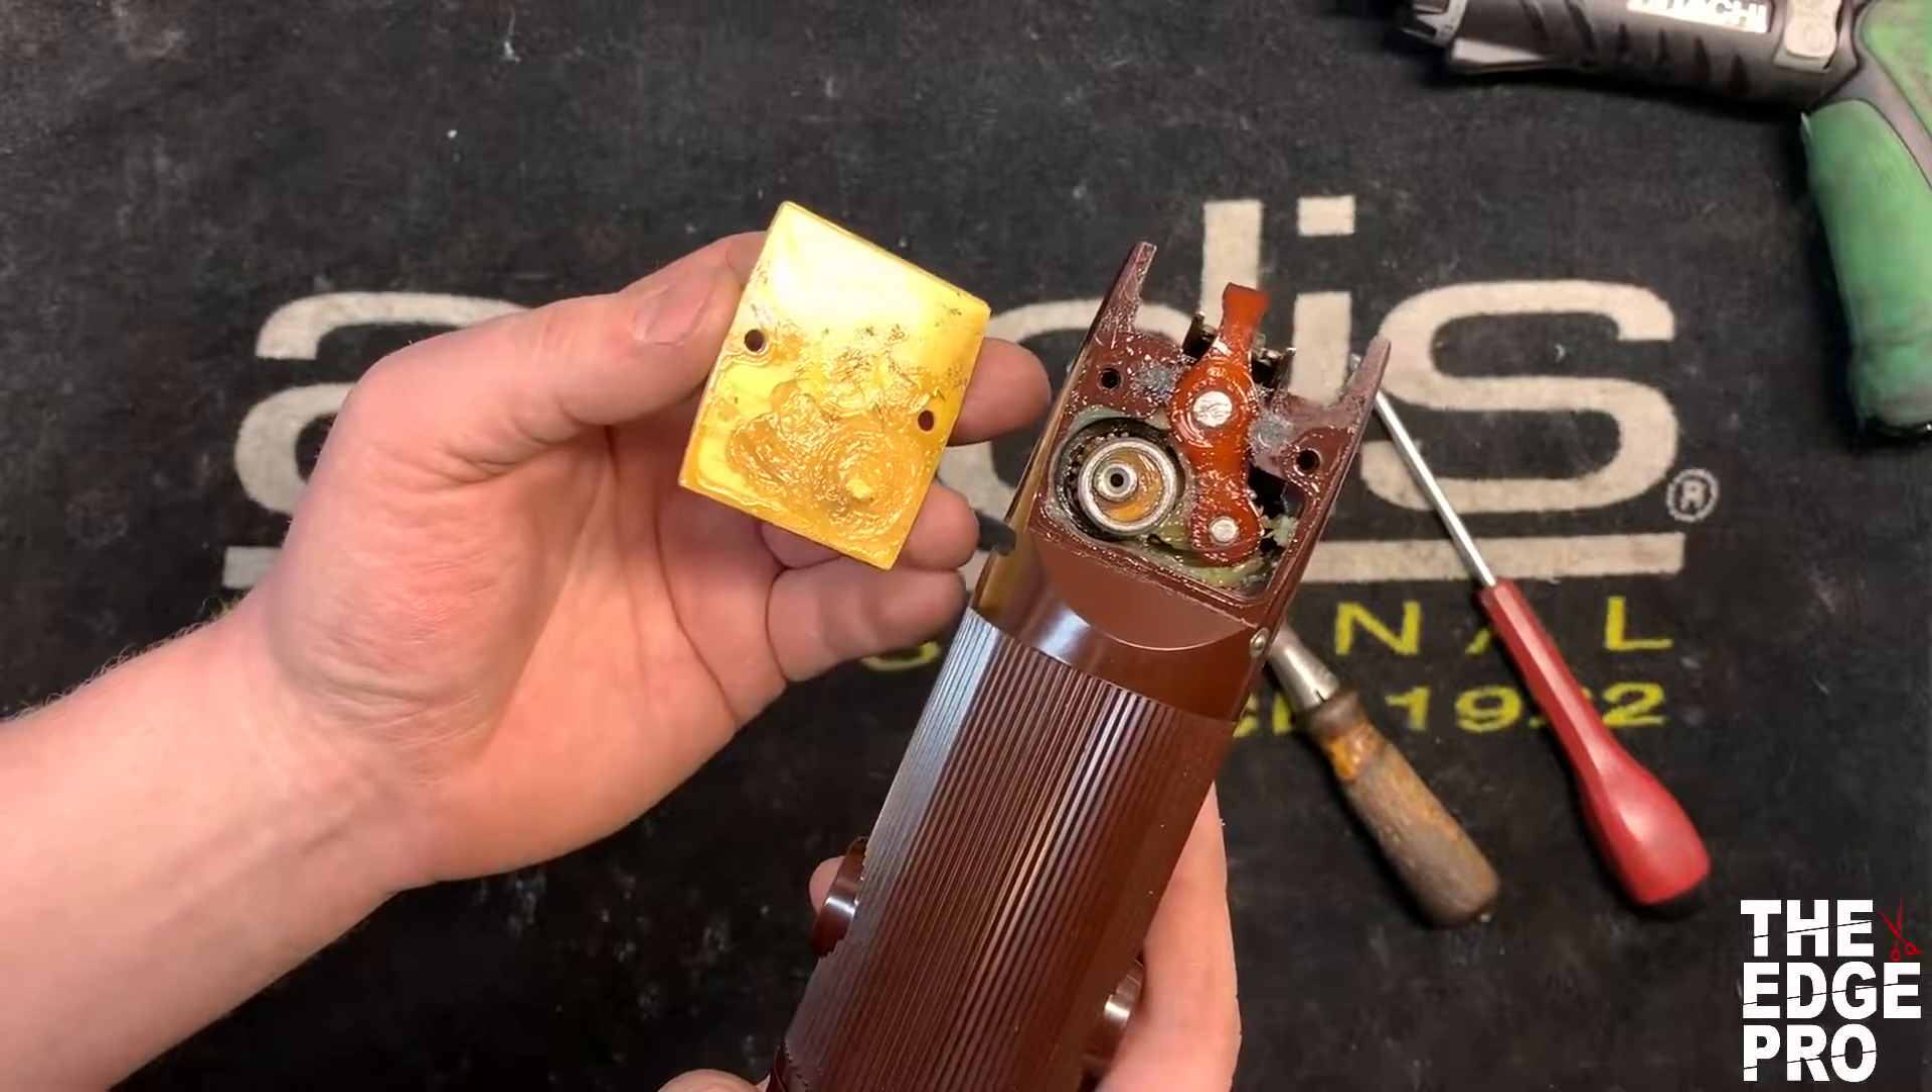All right so we've got the cap off now.